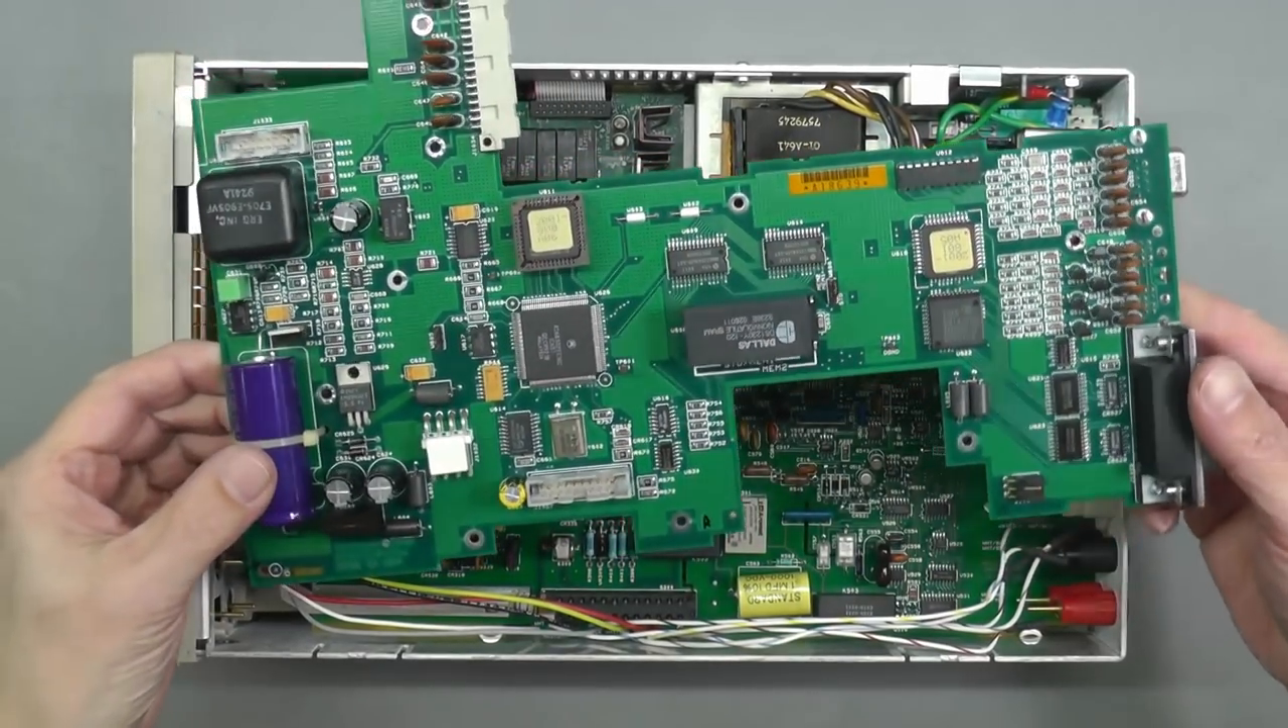So there's the digital board out and it looks in quite good condition.